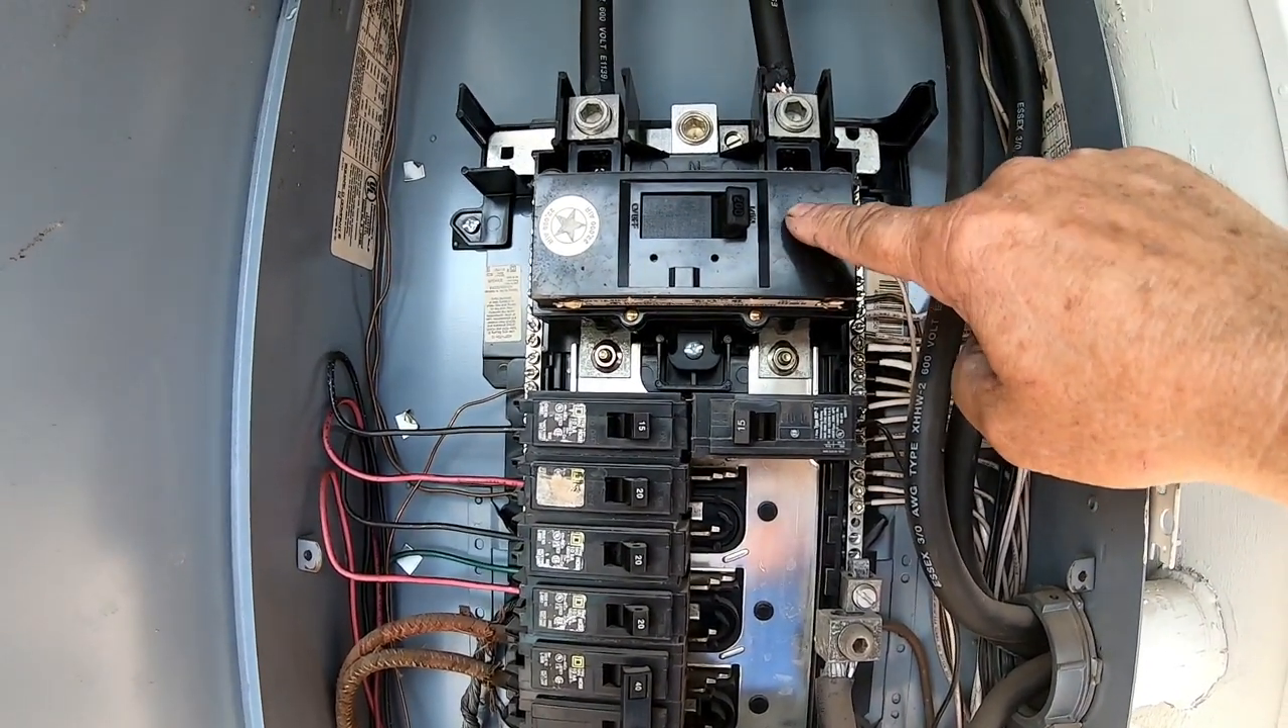Okay, I've already taken the cover off.